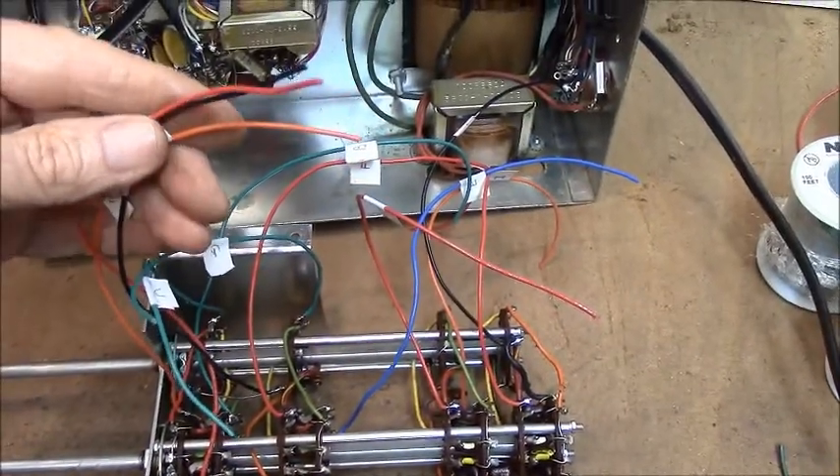Now I've added hook up wire to all of these places where the old wires were attached.